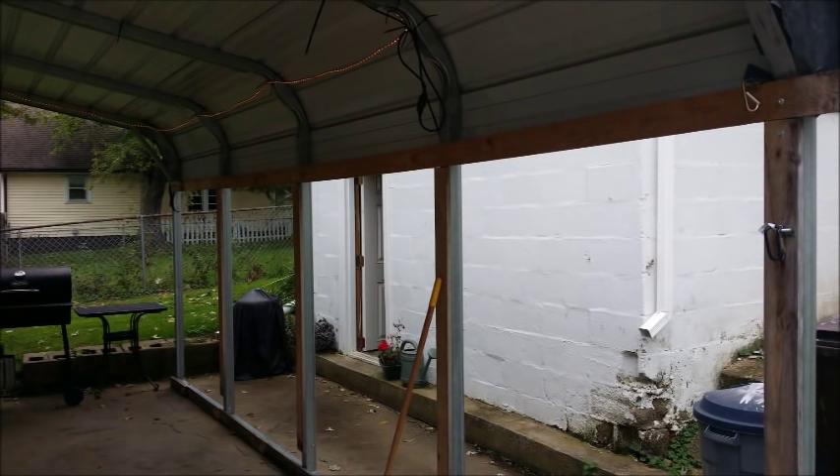Here's some photos now of the carport without any sides or backing.